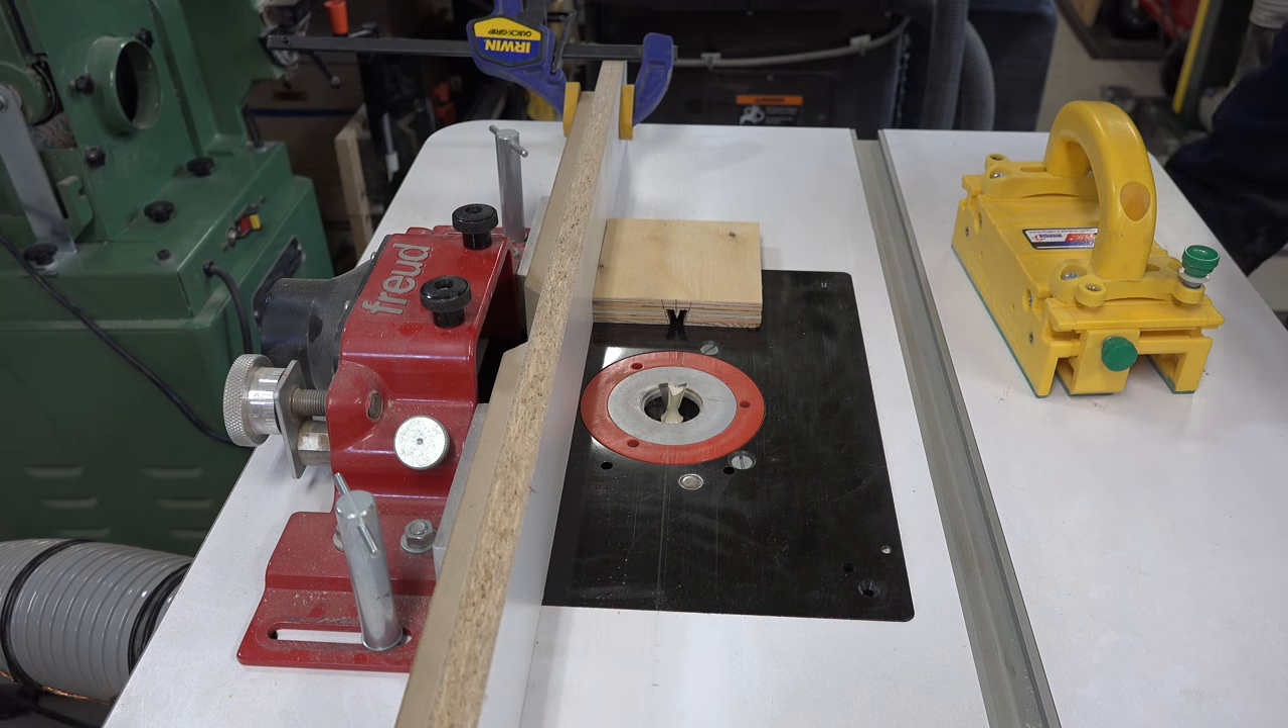At the router table i've got a auxiliary fence installed and clamped to the original fence.